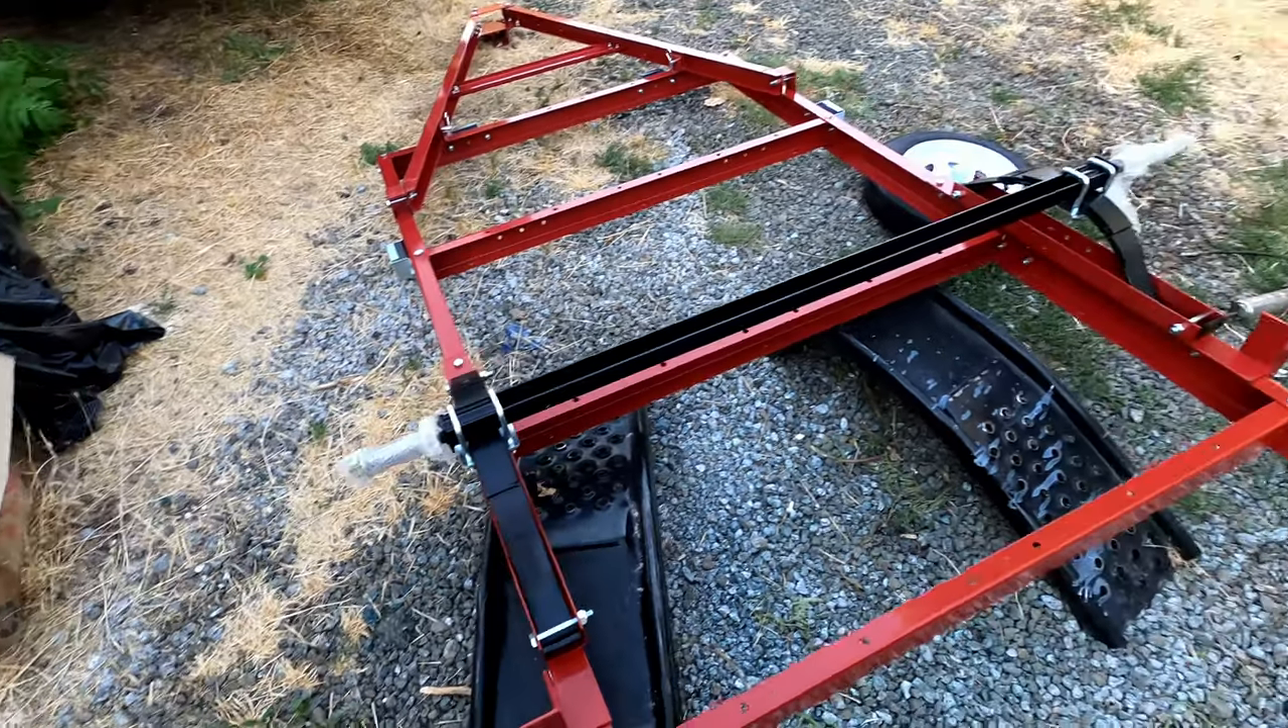All right, I've got the axle on and the leaf springs on and all these brackets and stuff.